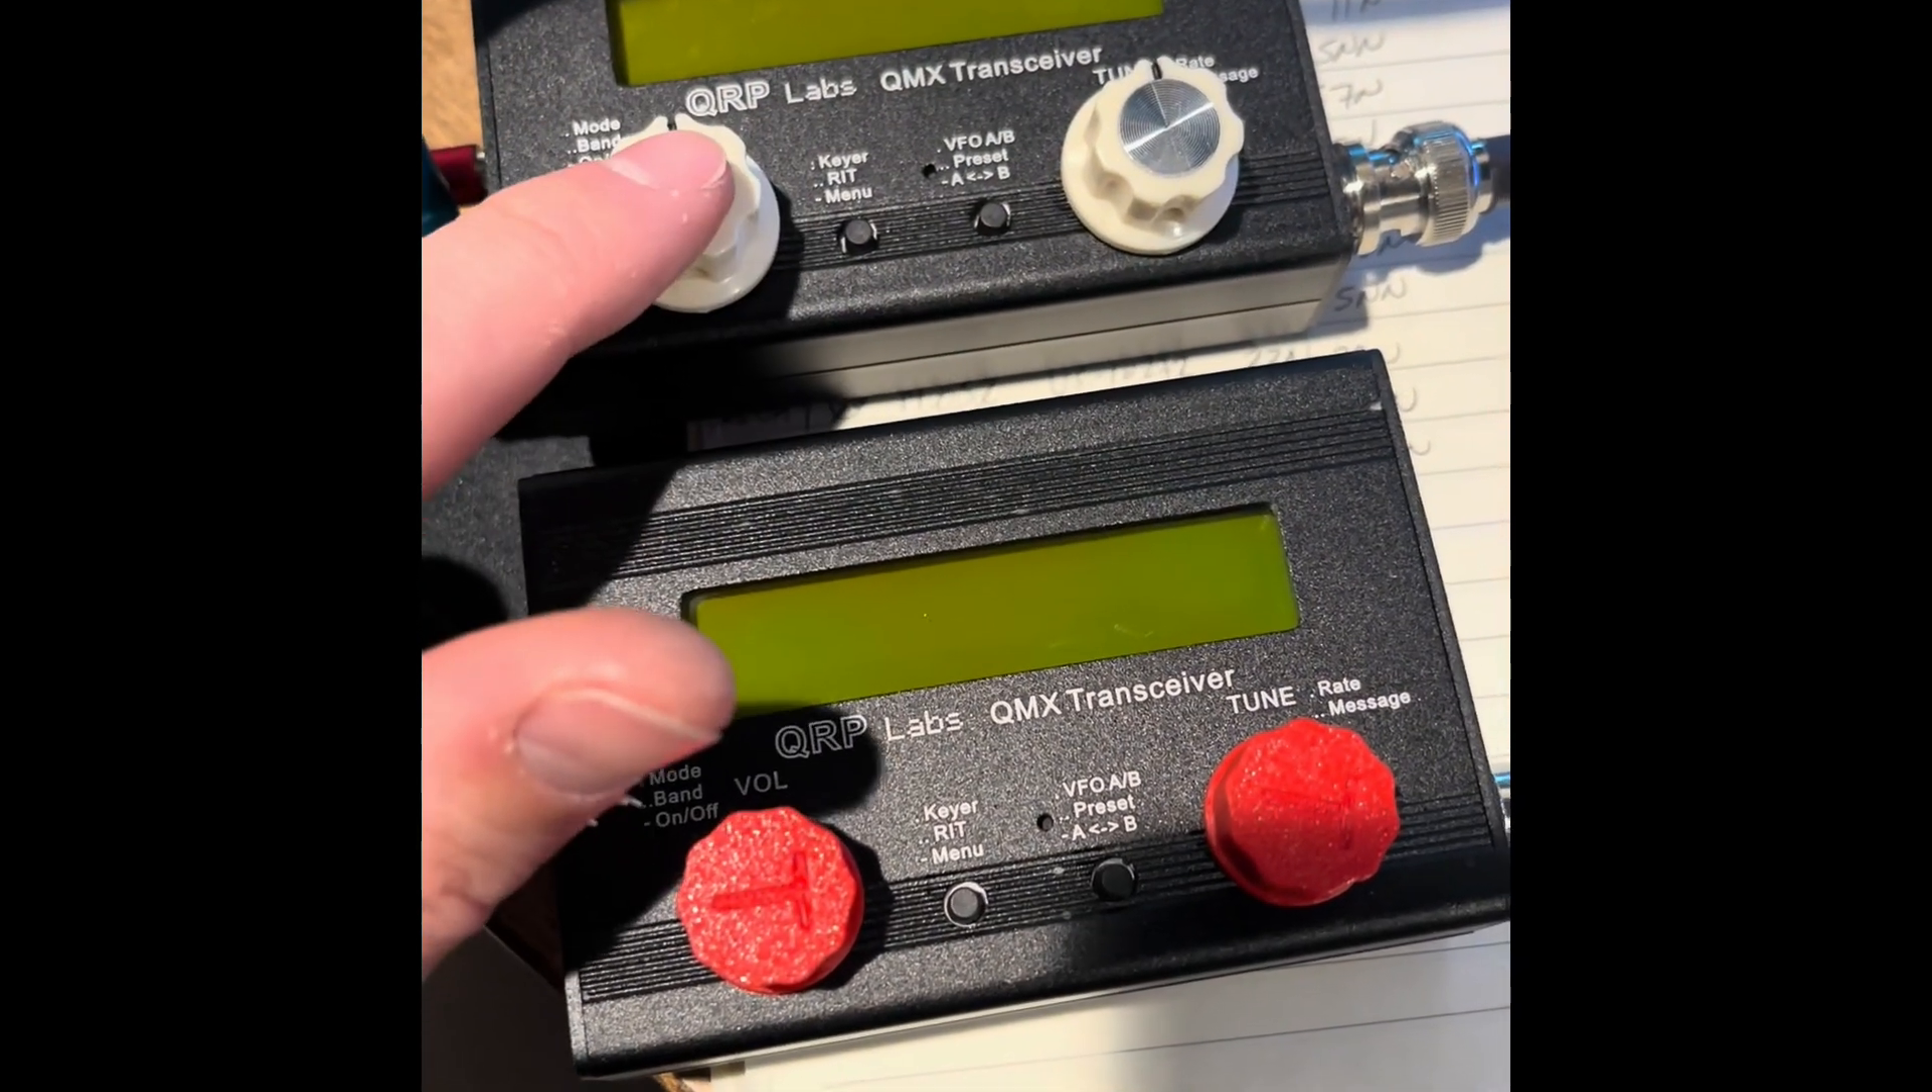Got the mid band QMX all assembled in the enclosure. I got some different color knobs.